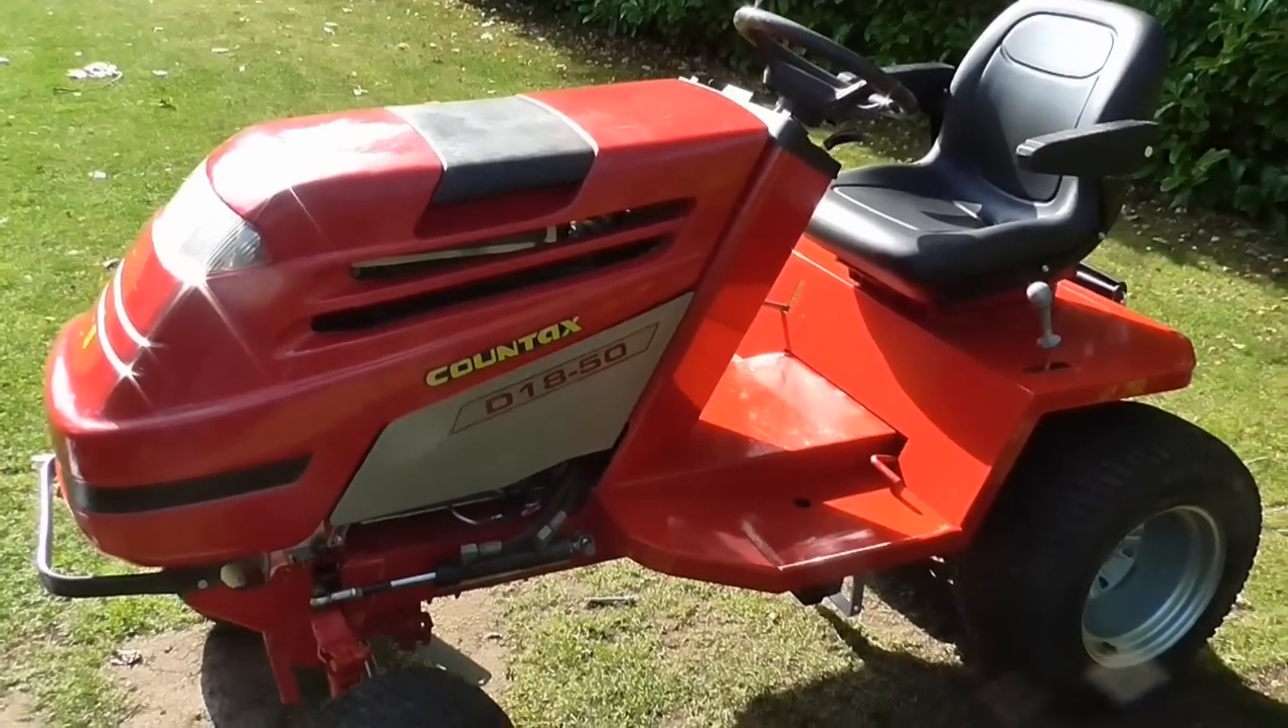About 10 minutes later and we've got the bonnet and sideguards on.